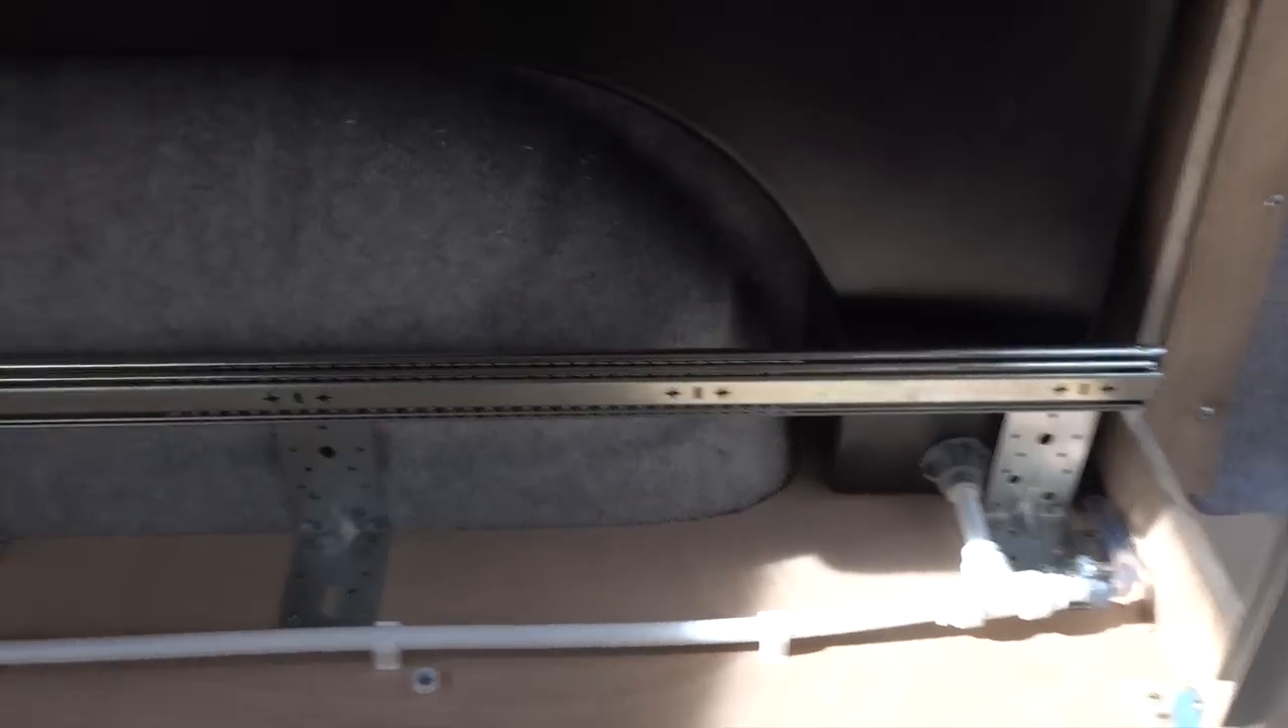And then underneath, we've got the start, first drawer runner in for the pull-out drawer.